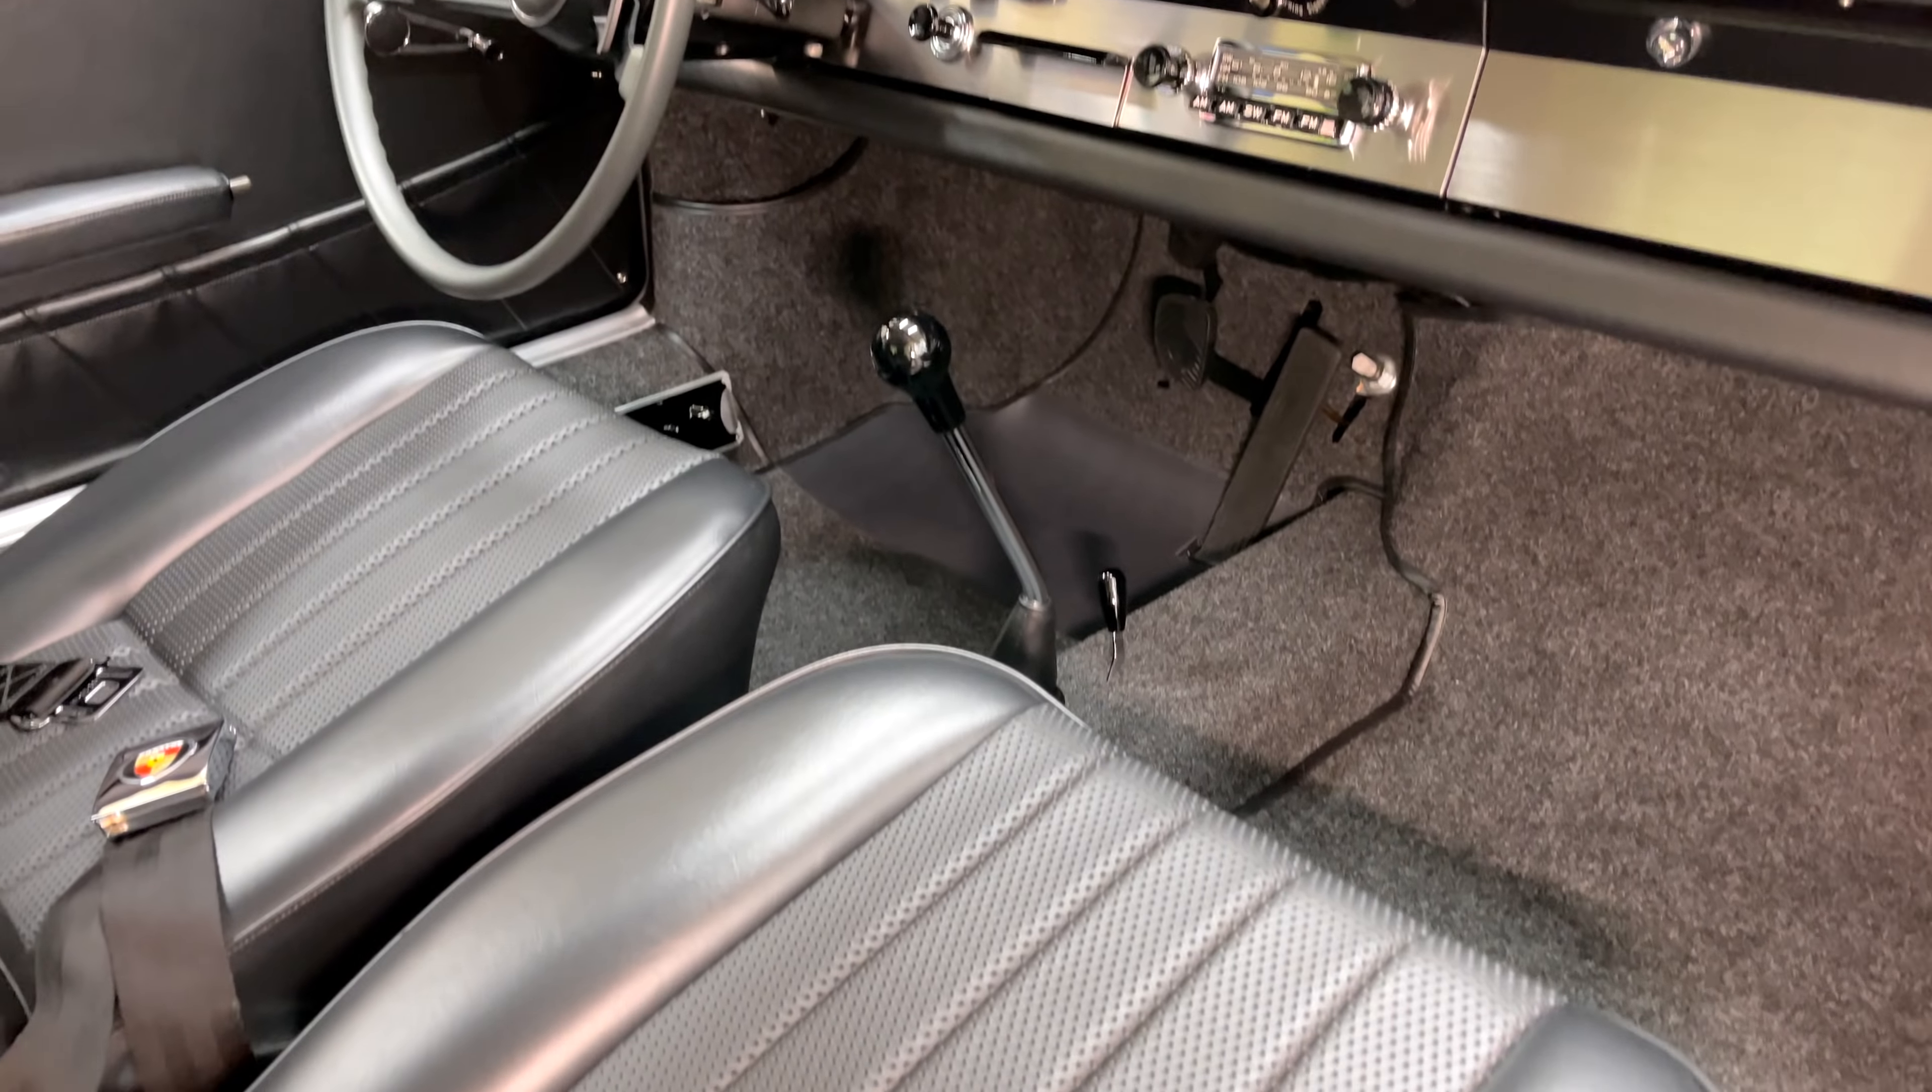Dashboard all finished up. Seats in place.